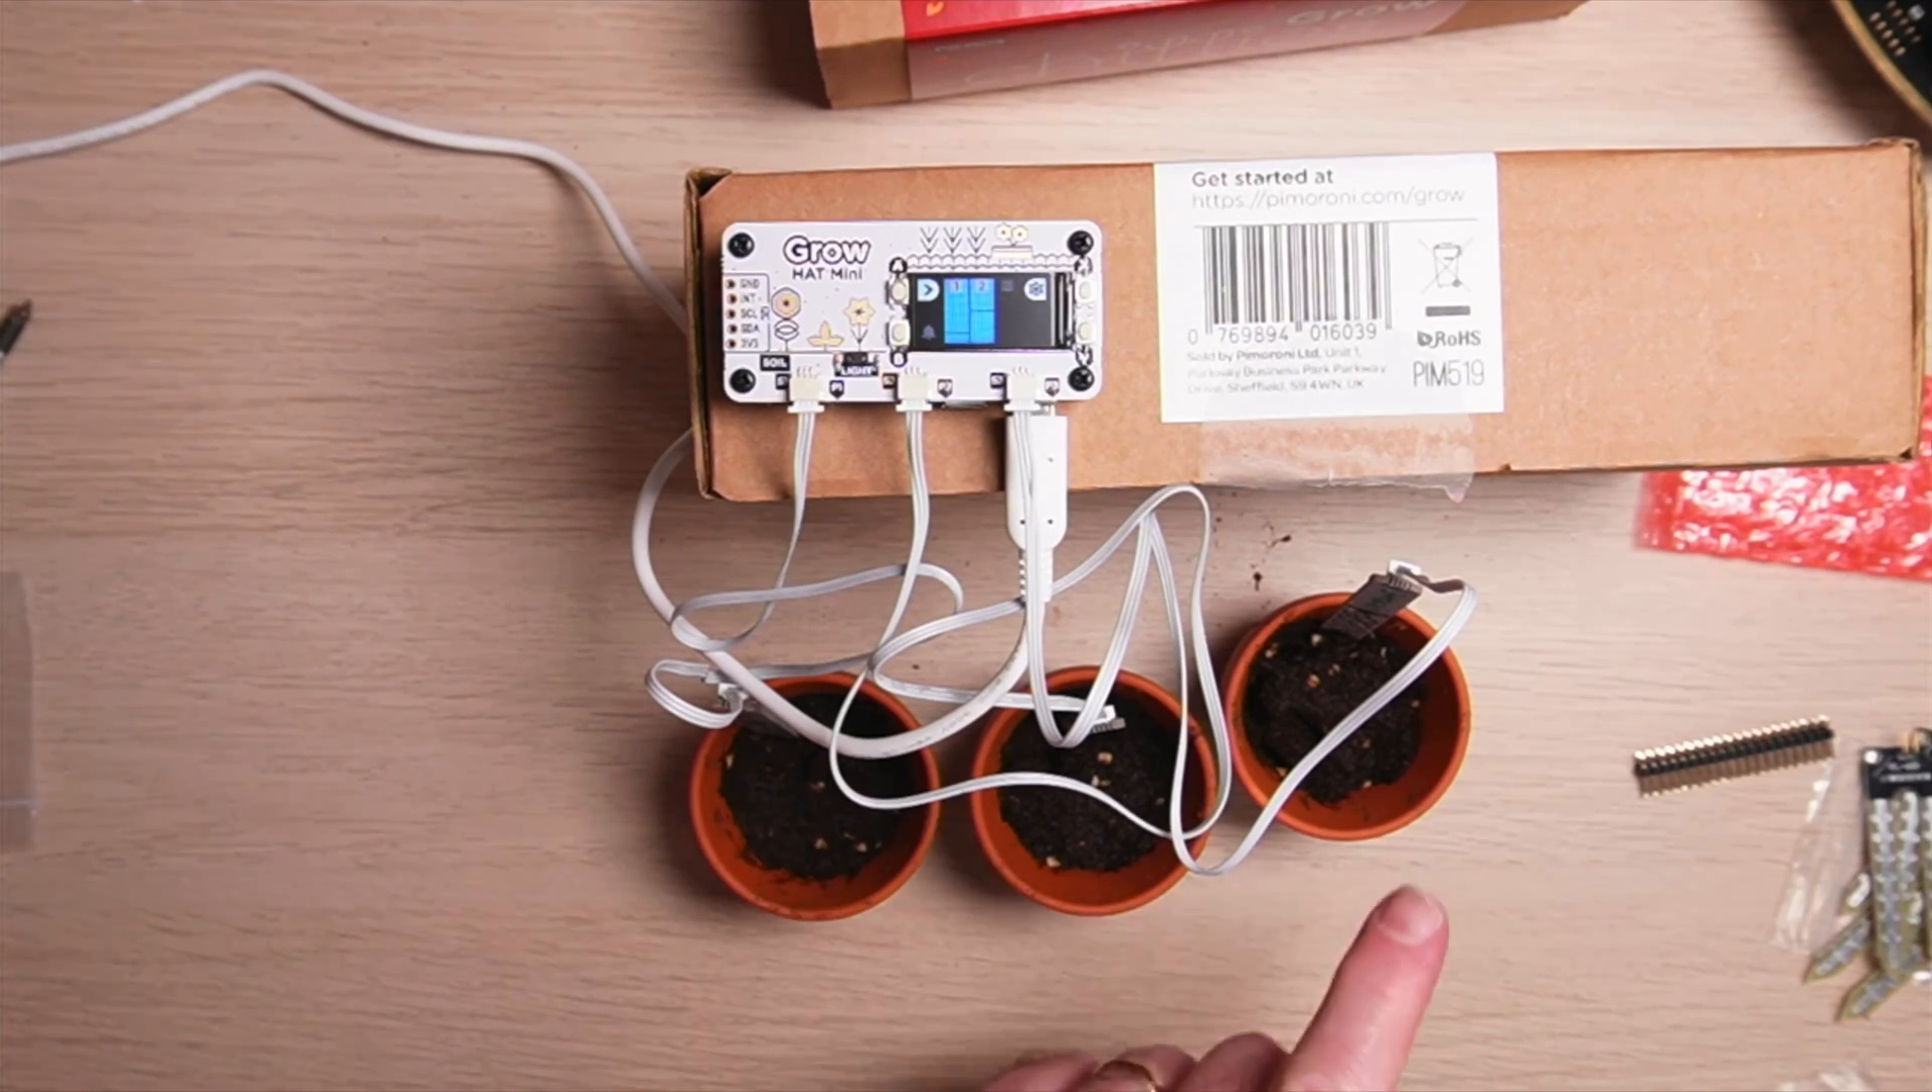So here we are we finally booted back up and i've got the grow hat mini here and all three sensors are connected up.